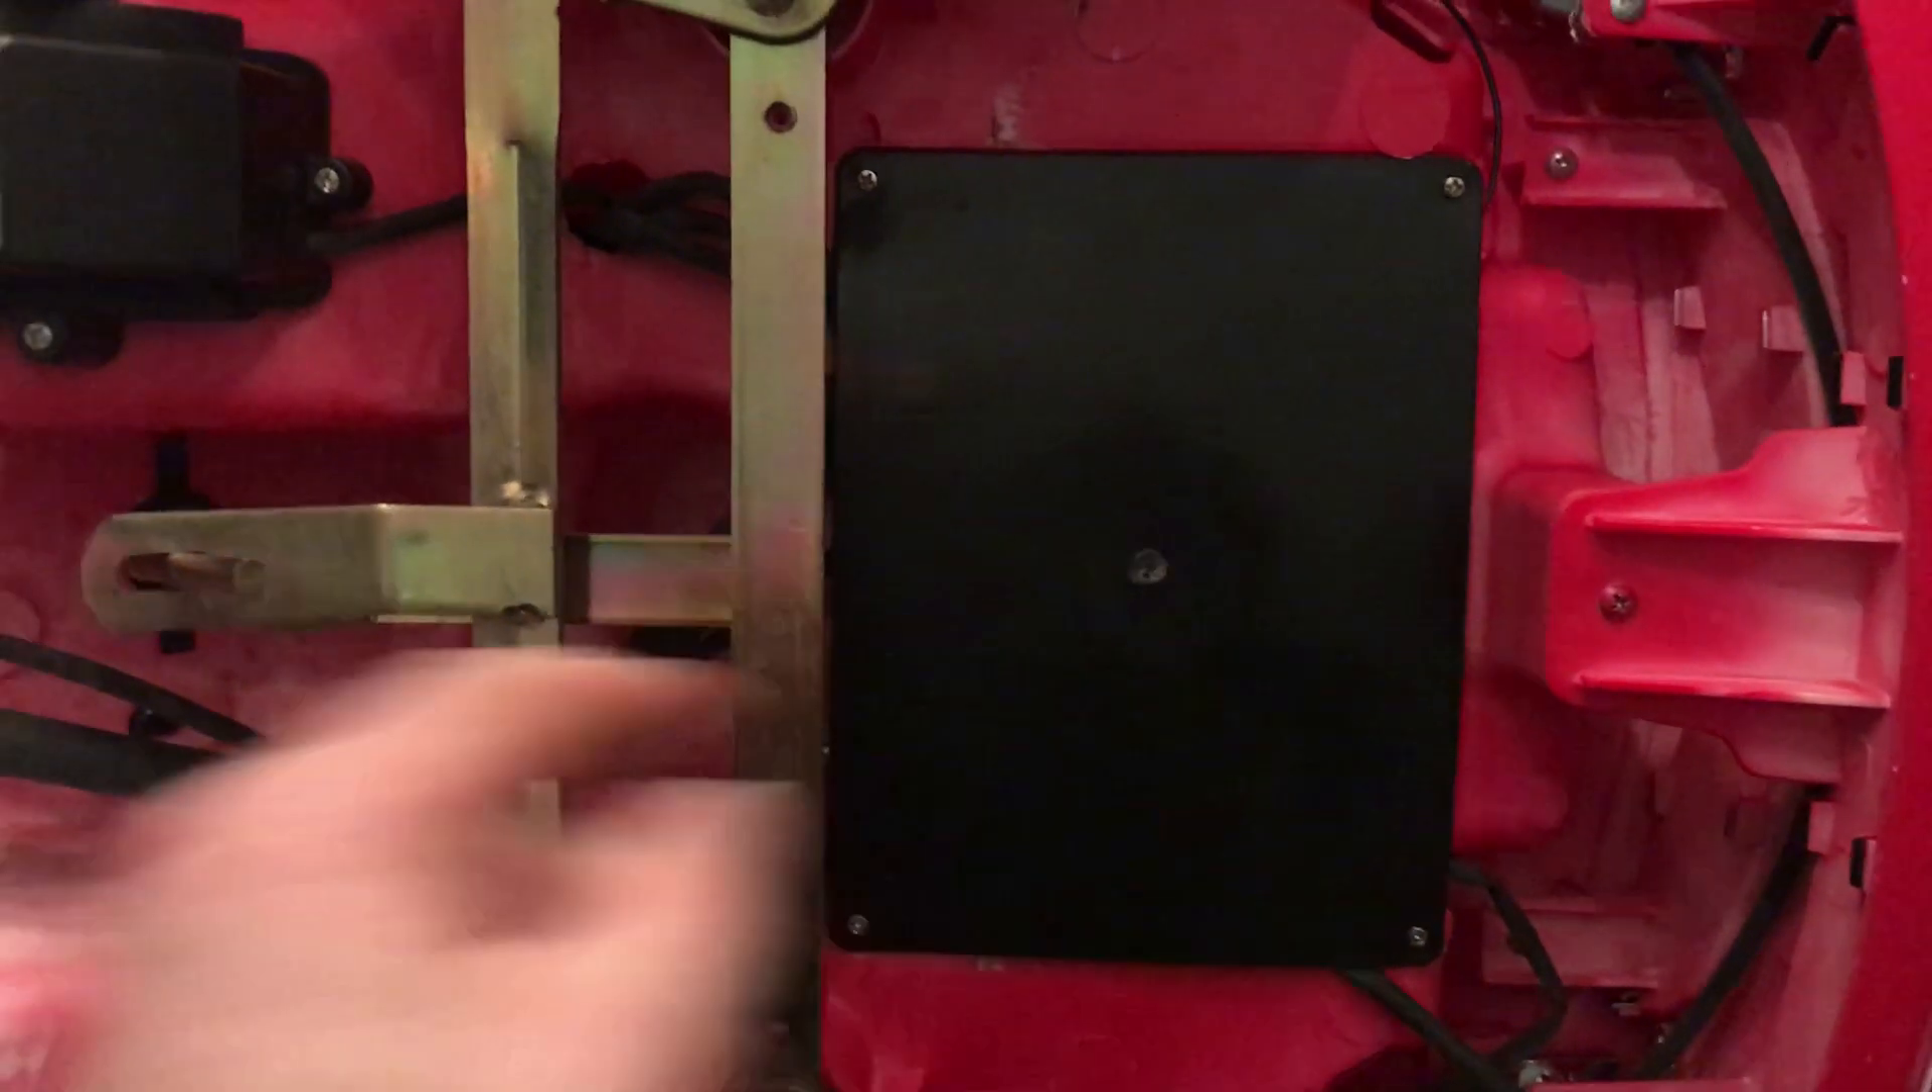I've got the cover back on the electronics.